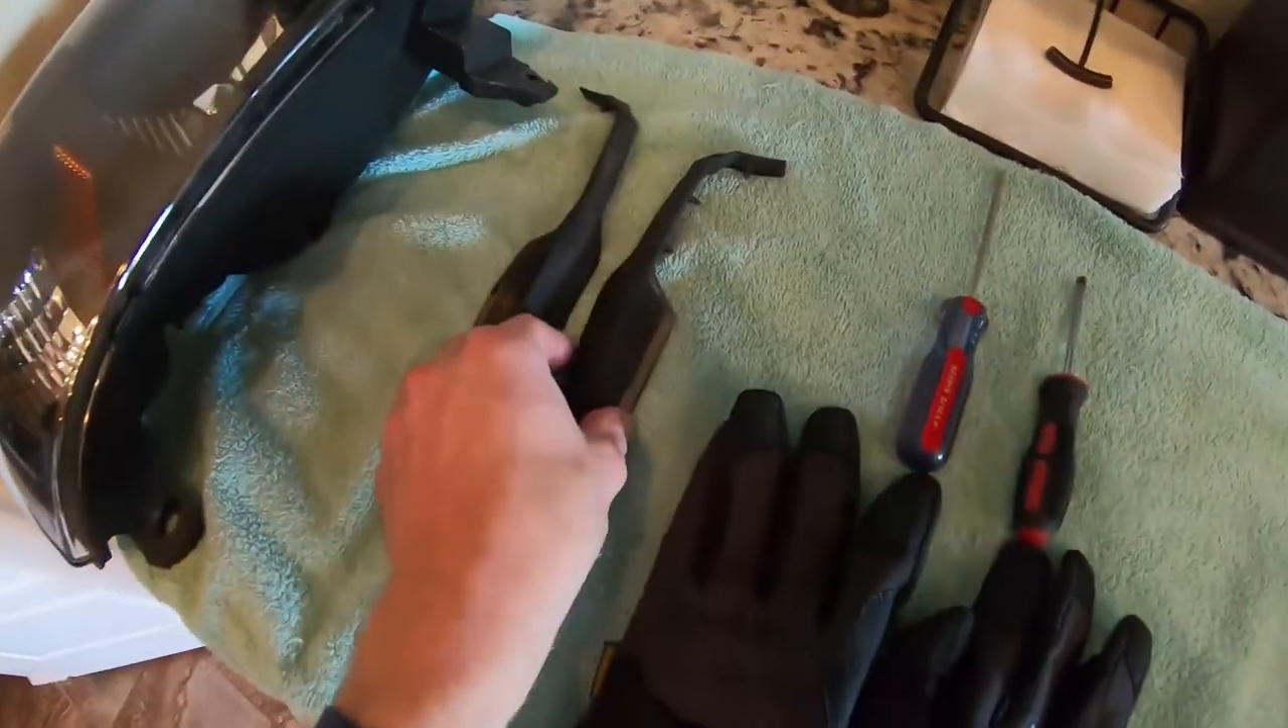We got the oven at 220. I went ahead and pulled off these rubber weather stripping pieces.